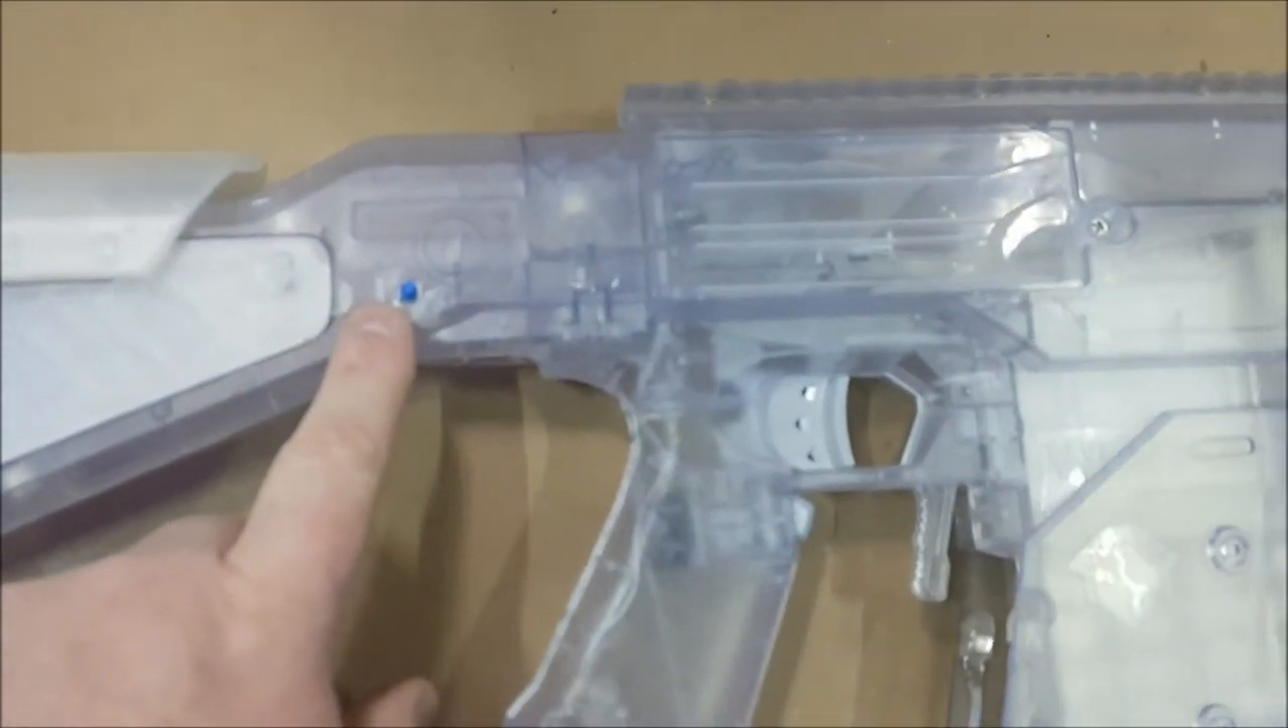So that's it flipped over and basically there's a little push button that I've put into the stock here which should give you a bit of an idea sort of what it looks like.